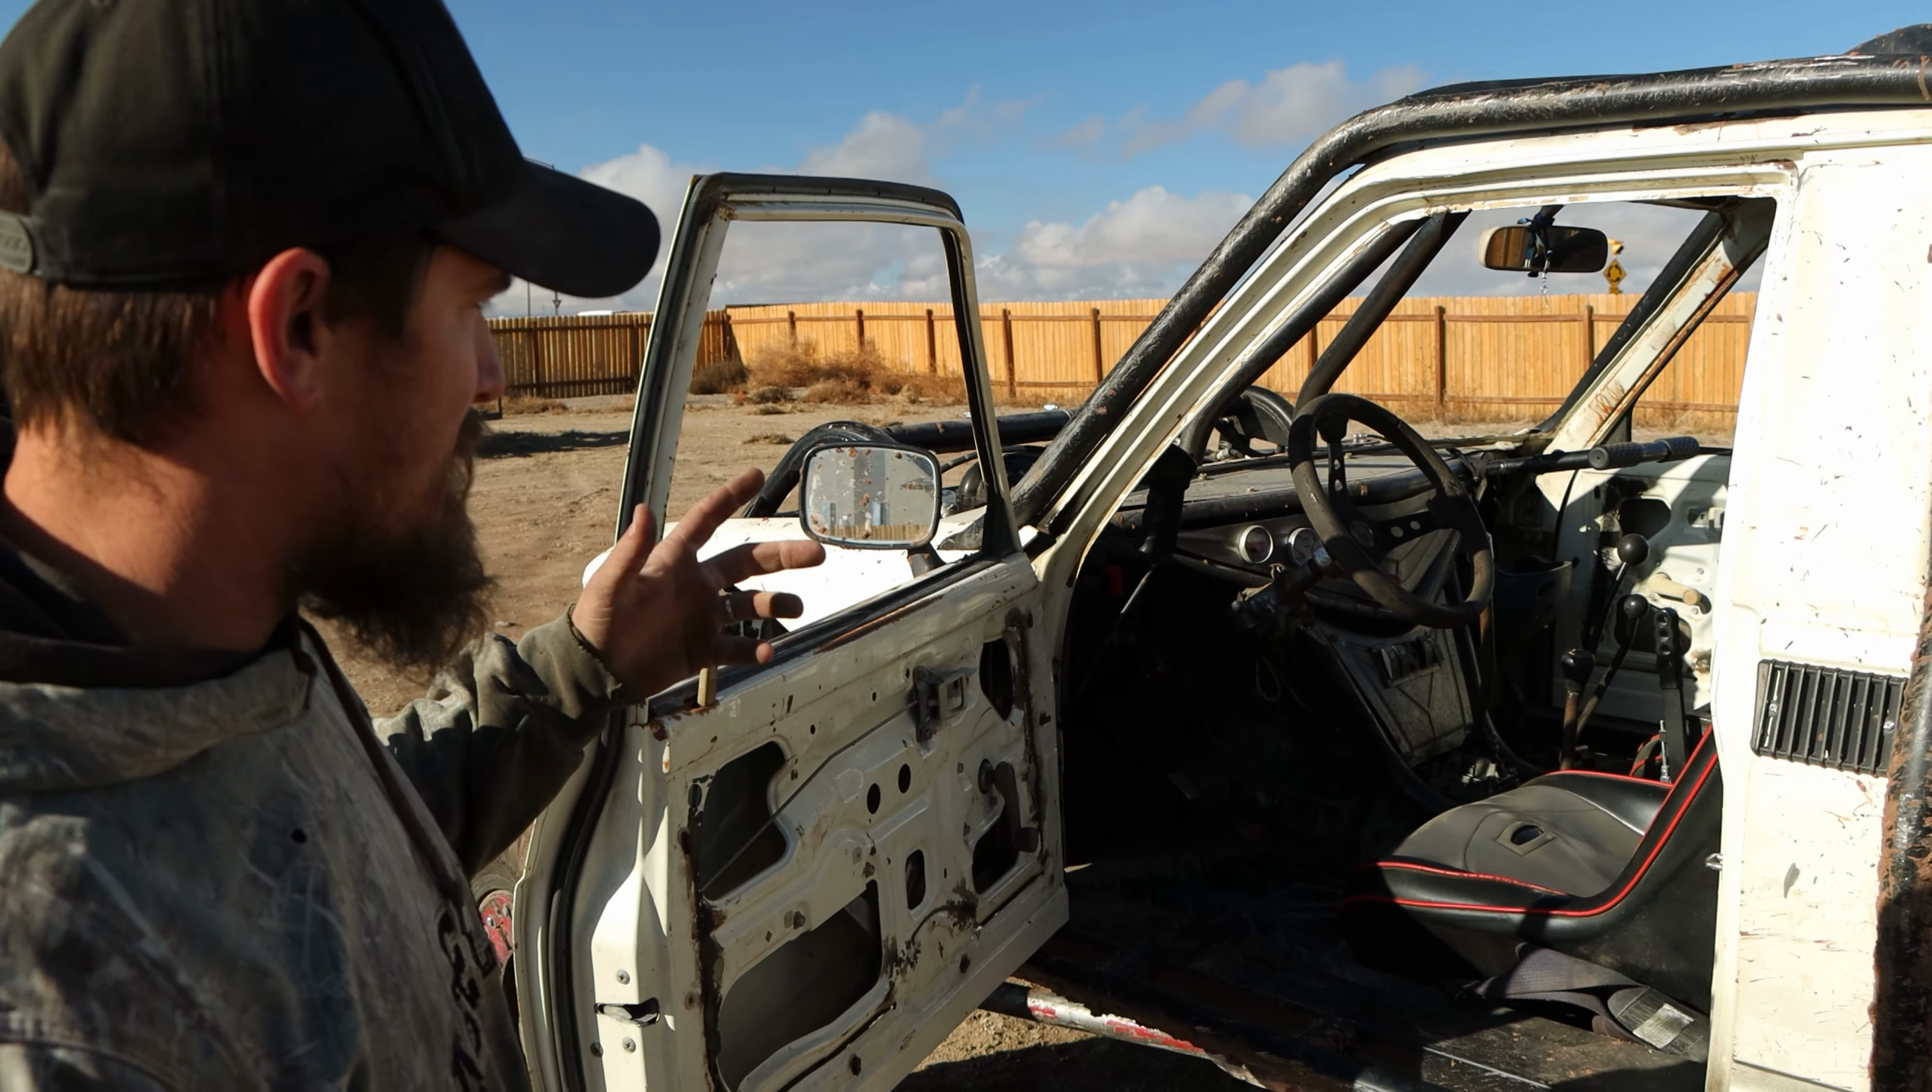The doors ain't got no panels on them not finished yet but custom dash.